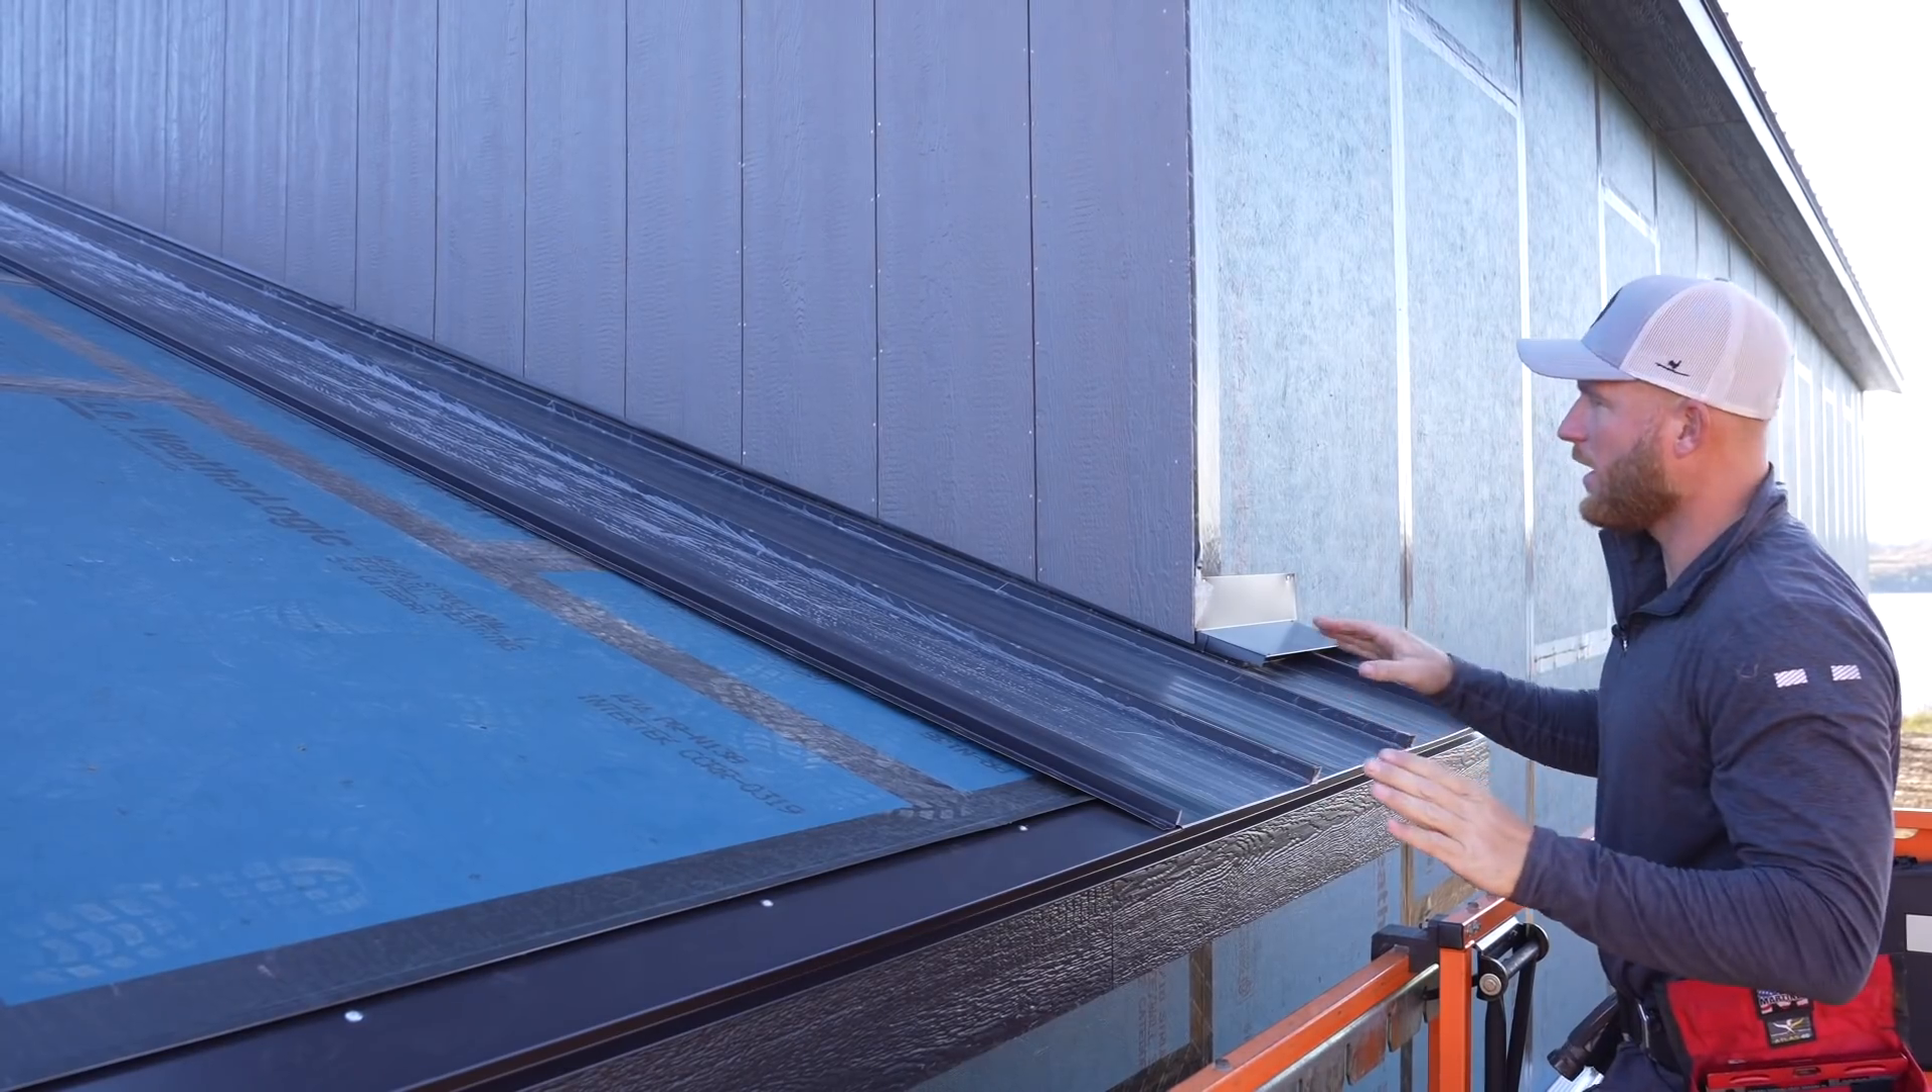We do still have to work up here on this end wall to finish up our siding.